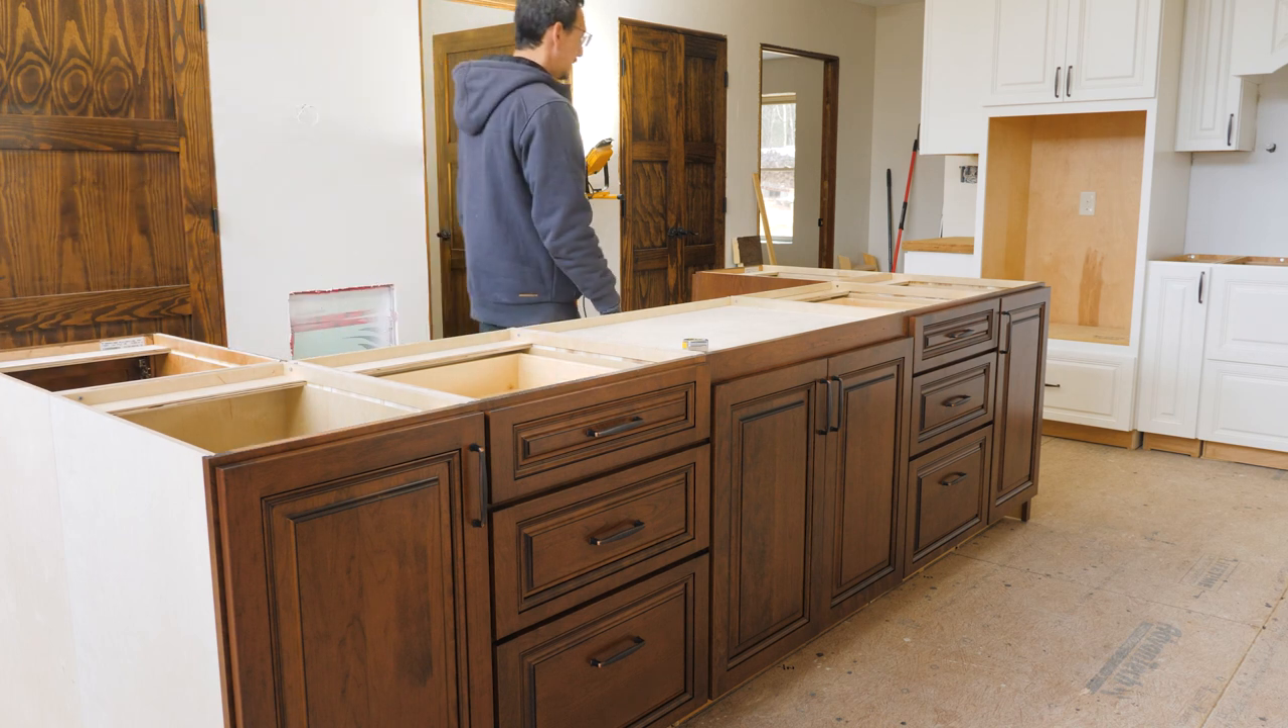This is just bare plywood we have a panel that goes here of finished quarter inch and then we're going to put applied doors so it looks more like furniture cabinet.